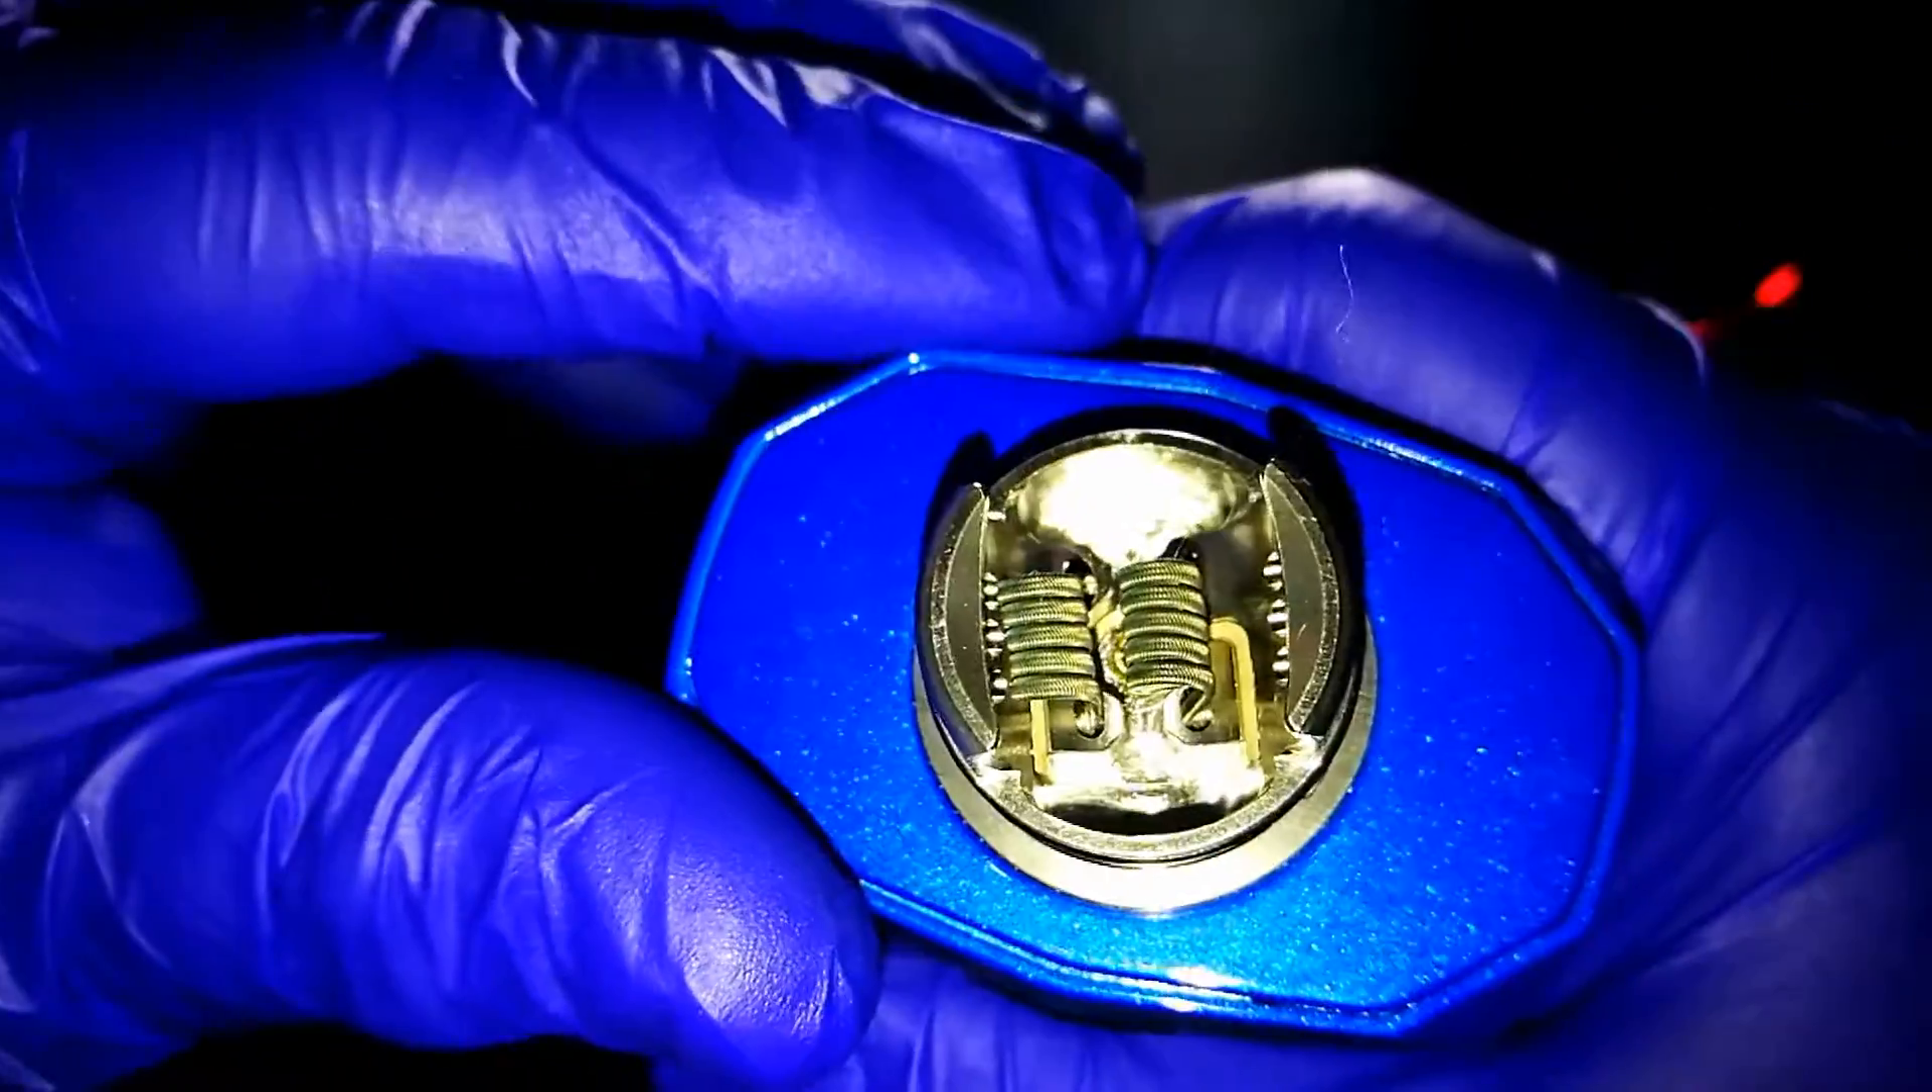Ahí tenemos Ya las resistencias Puestas.